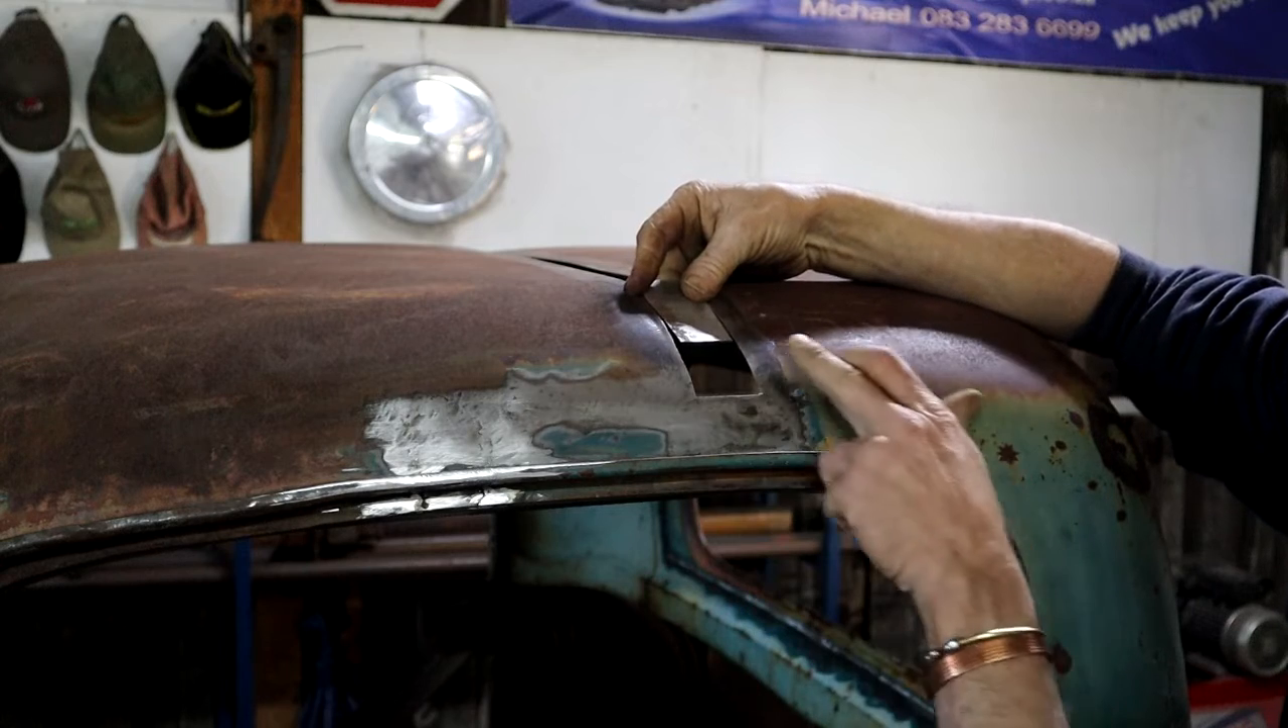But I've still got to deal with this gap that runs all the way across the roof.